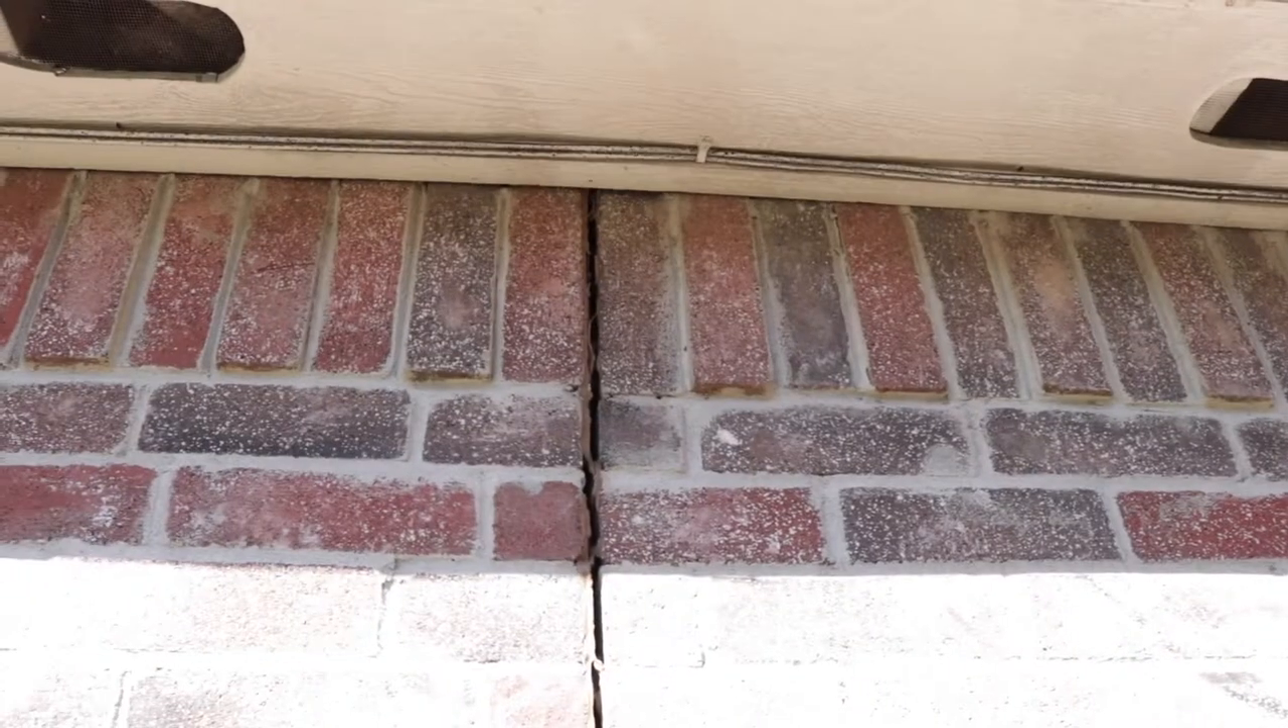You can see some separation in this expansion joint right behind me.